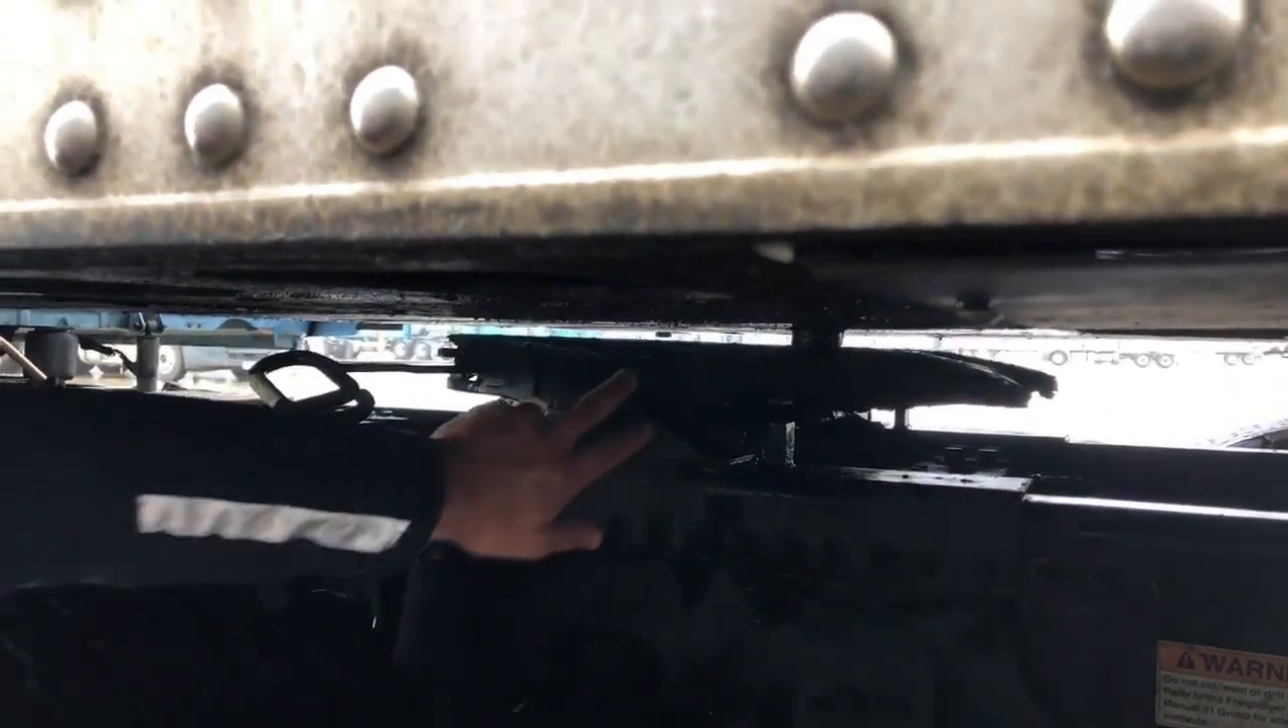You've got about a two-inch gap between the trailer apron and the fifth wheel.